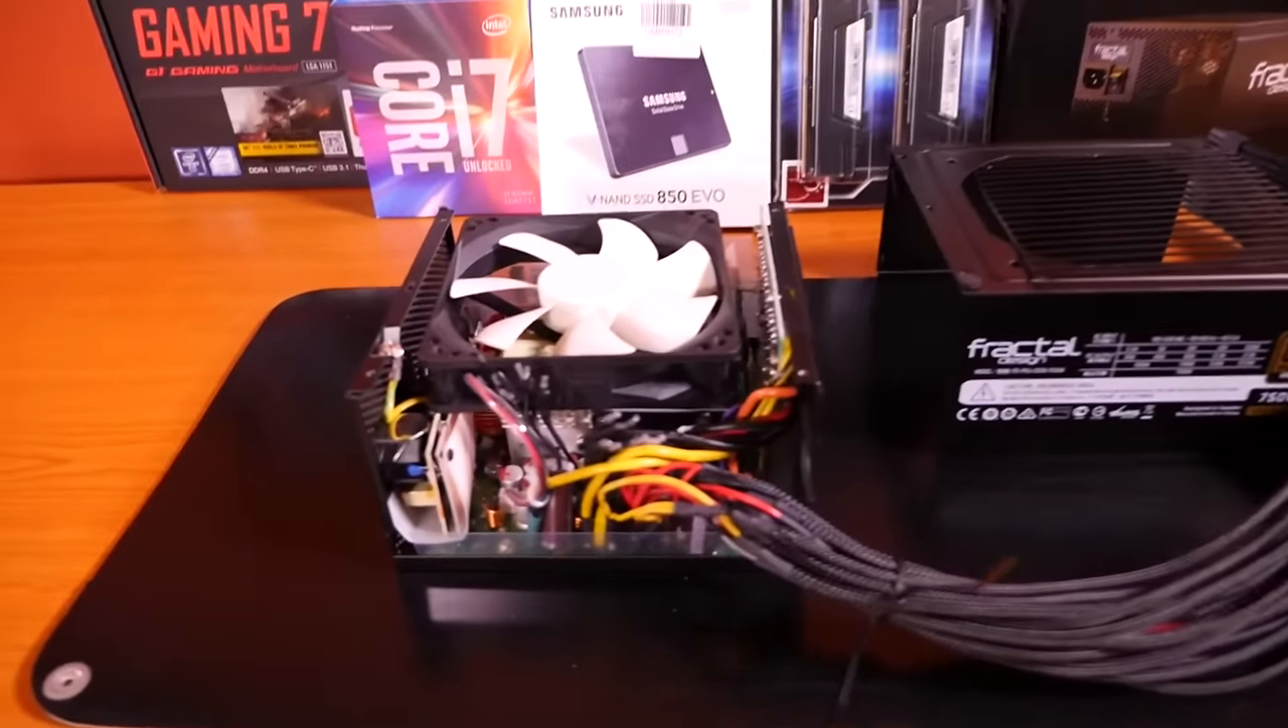The first thing I did when I removed this power supply from the box was tear it apart as you can see.